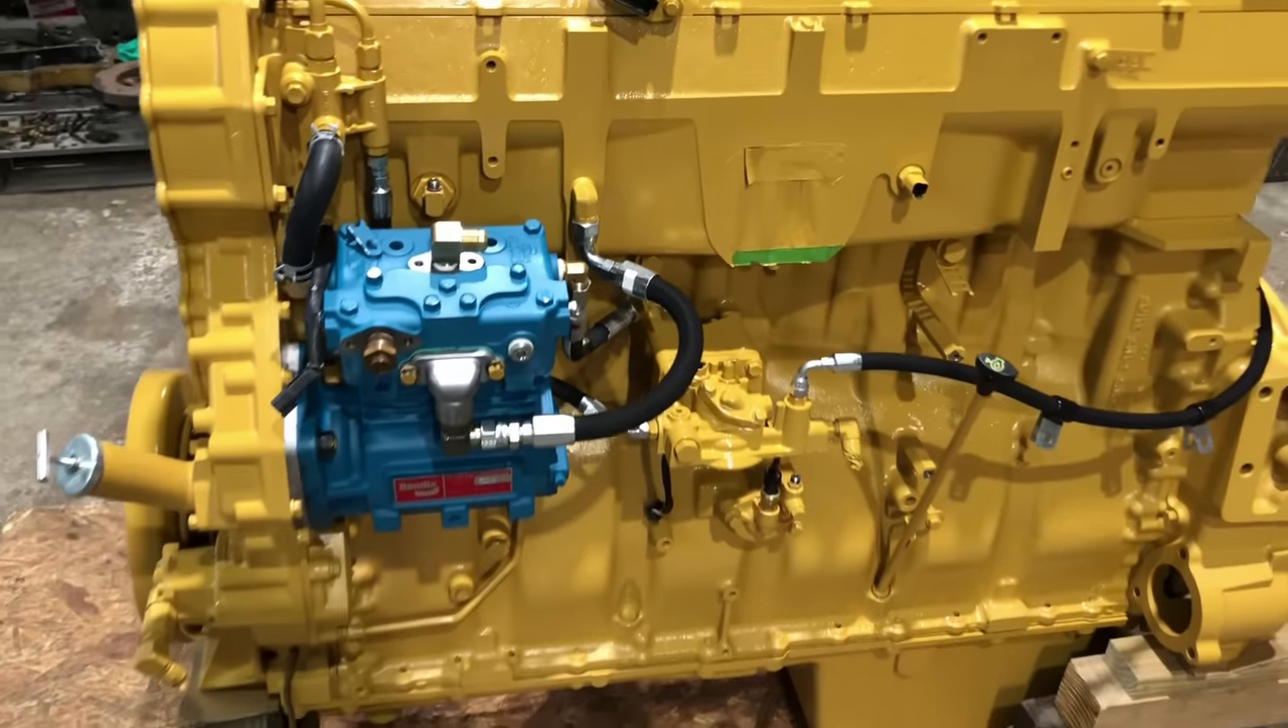I've got the air compressor already on all the lines that go to it.